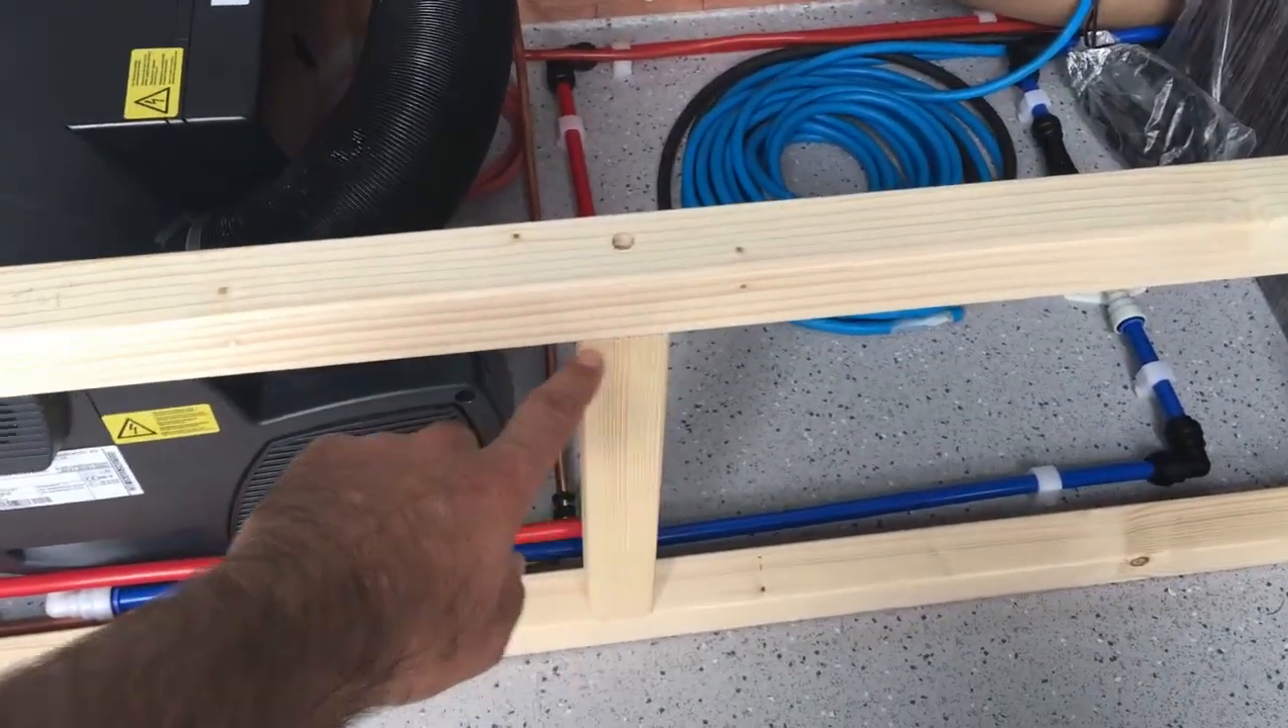You can see i've got those vertical uprights the horizontal member resting on the top of those.